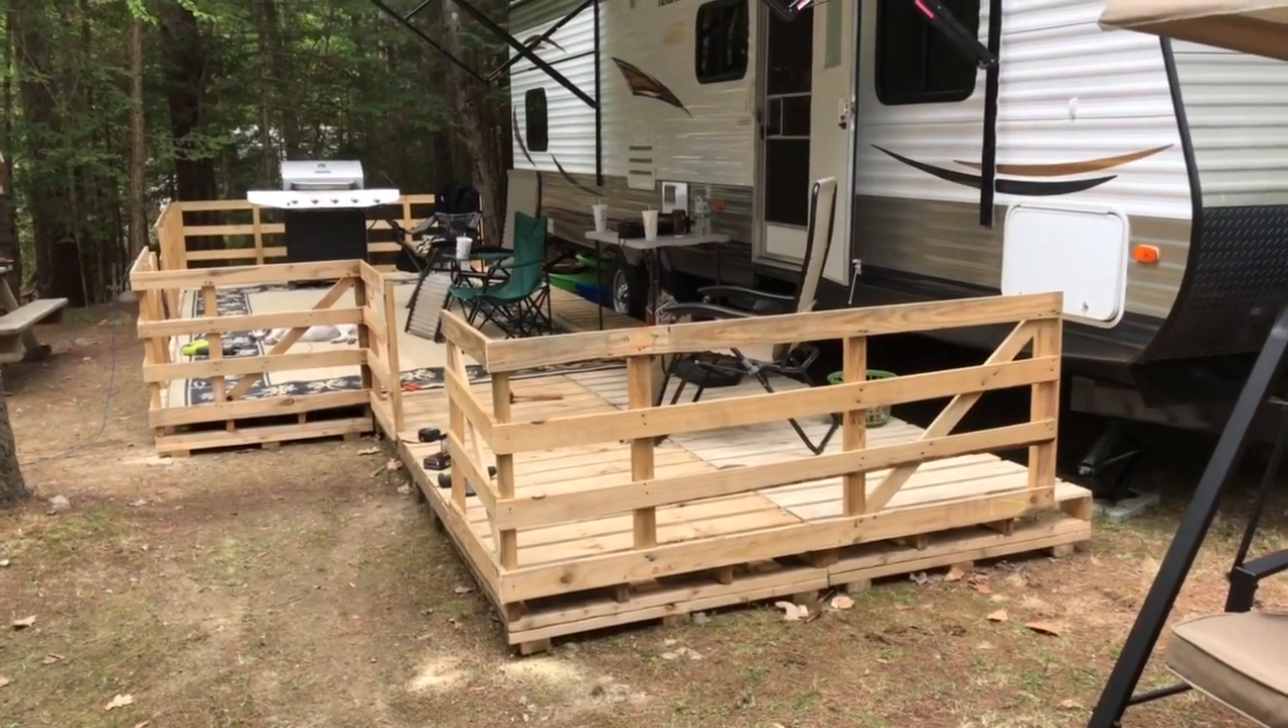Alright so I put the last of my railings up and this is a free deck I got this it's all pallets and they're actually crates got all the sides off the crates and went together real fast.